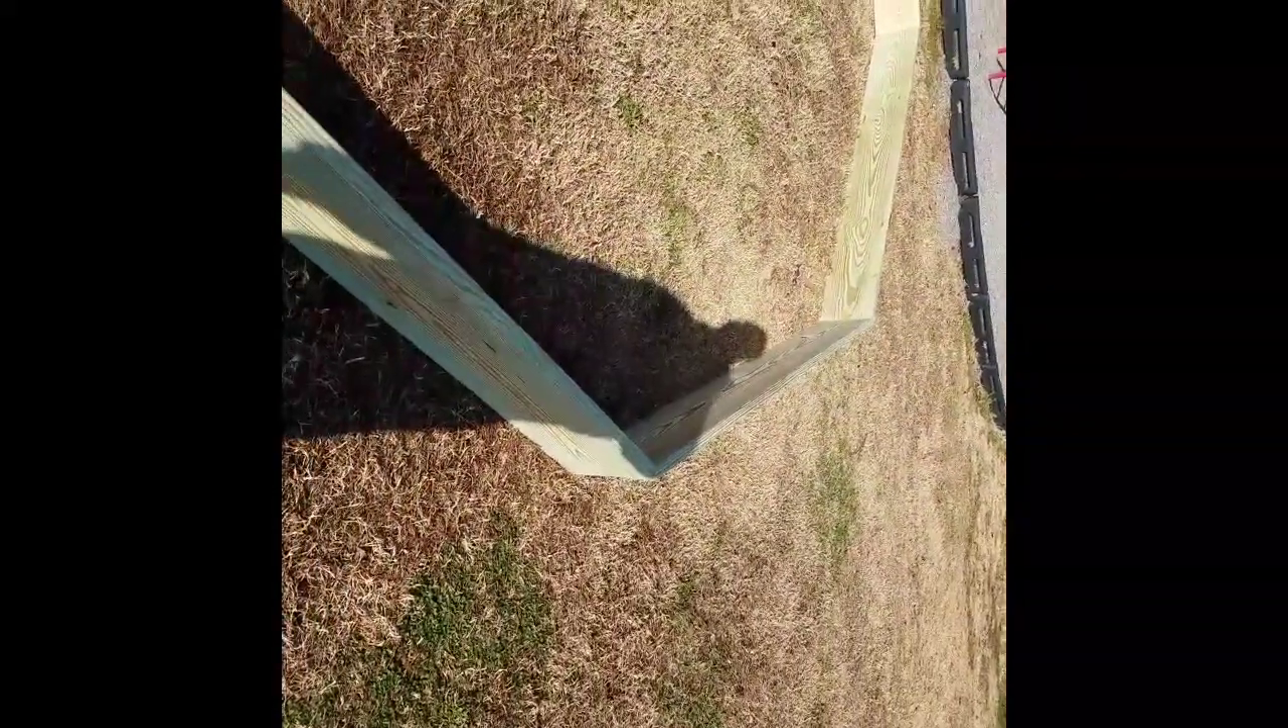These are all two by 12s, turned up on the edge, so we've made the first row.